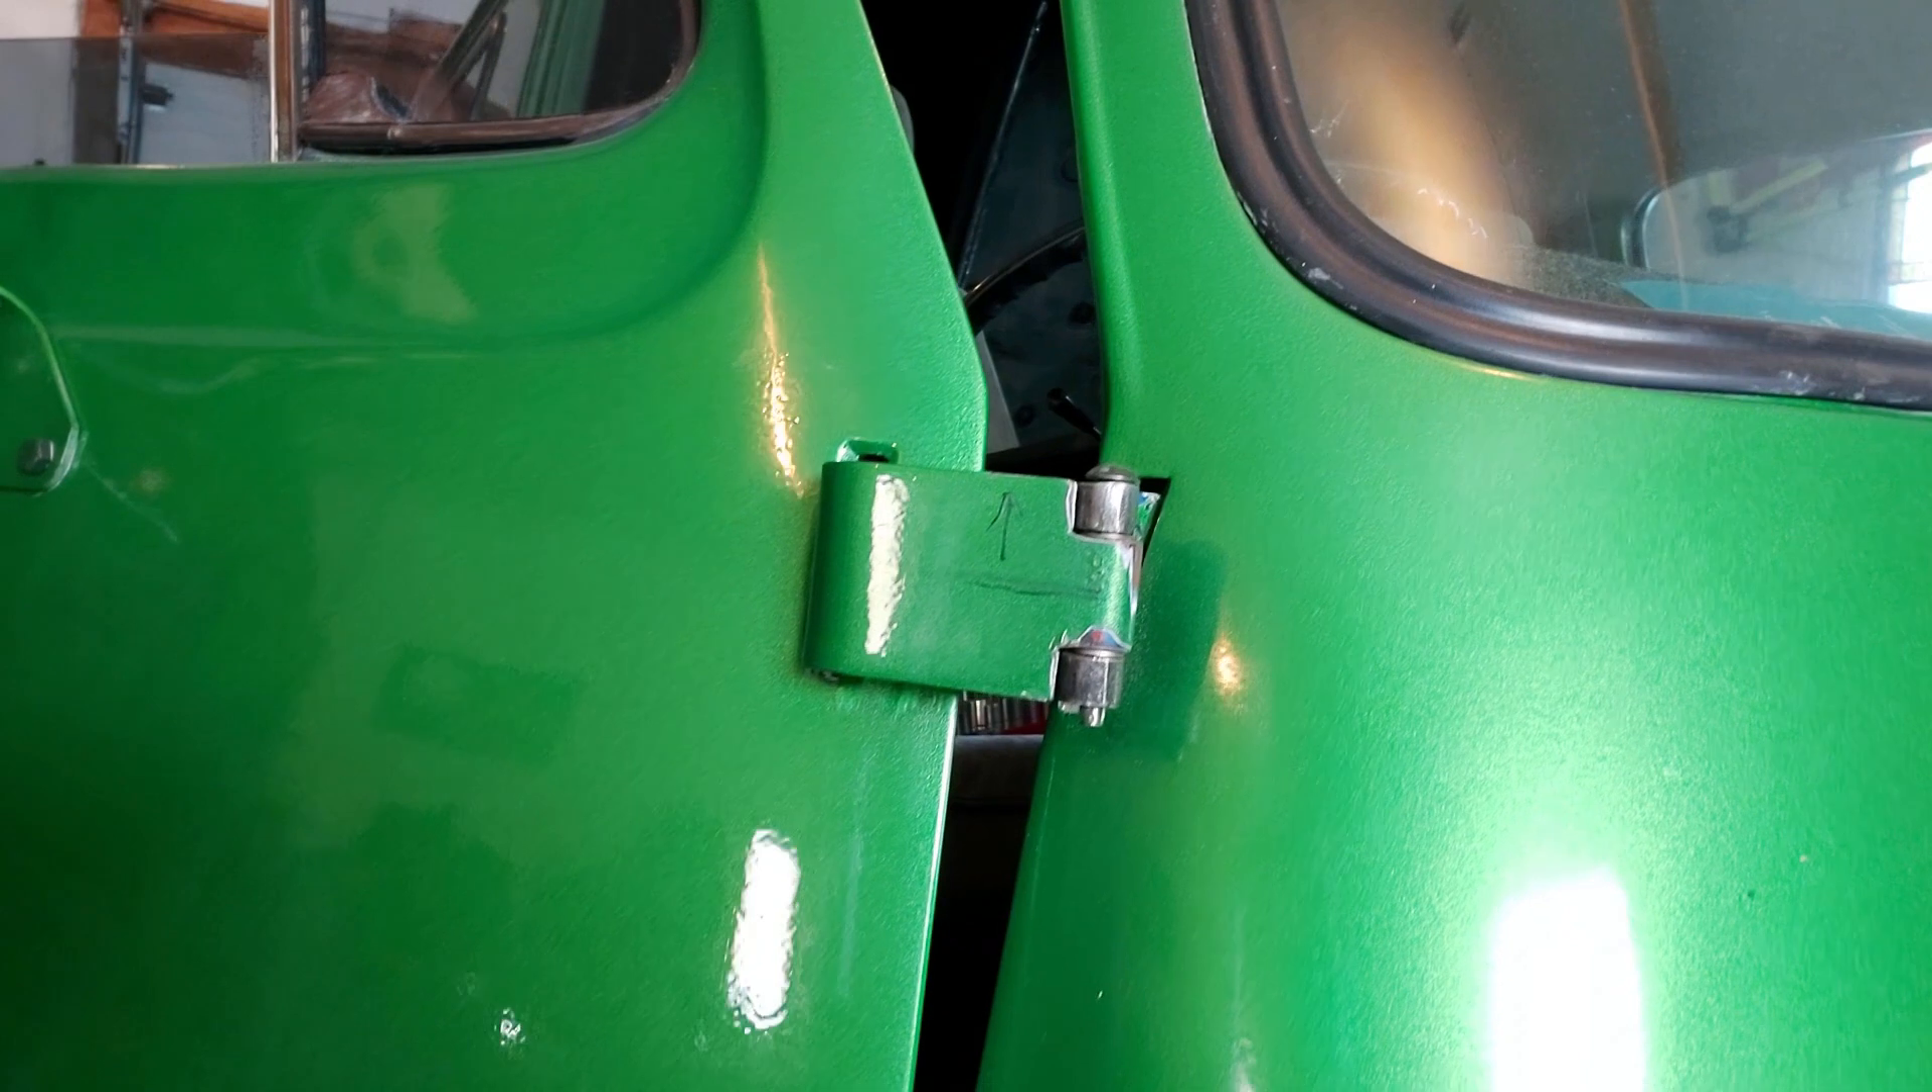So I got the hinge back on and I'll just lift up on the door and we'll see how it looks.